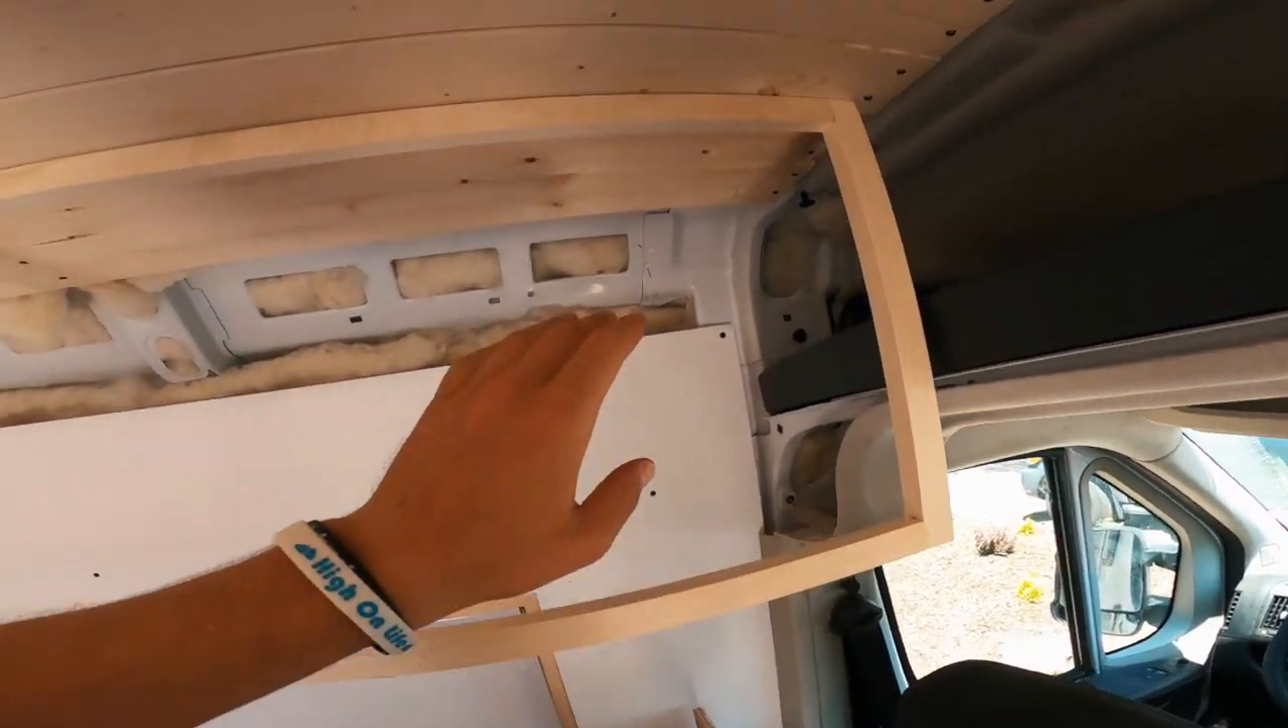We tacked this up just with the nail gun this is just the fascia.